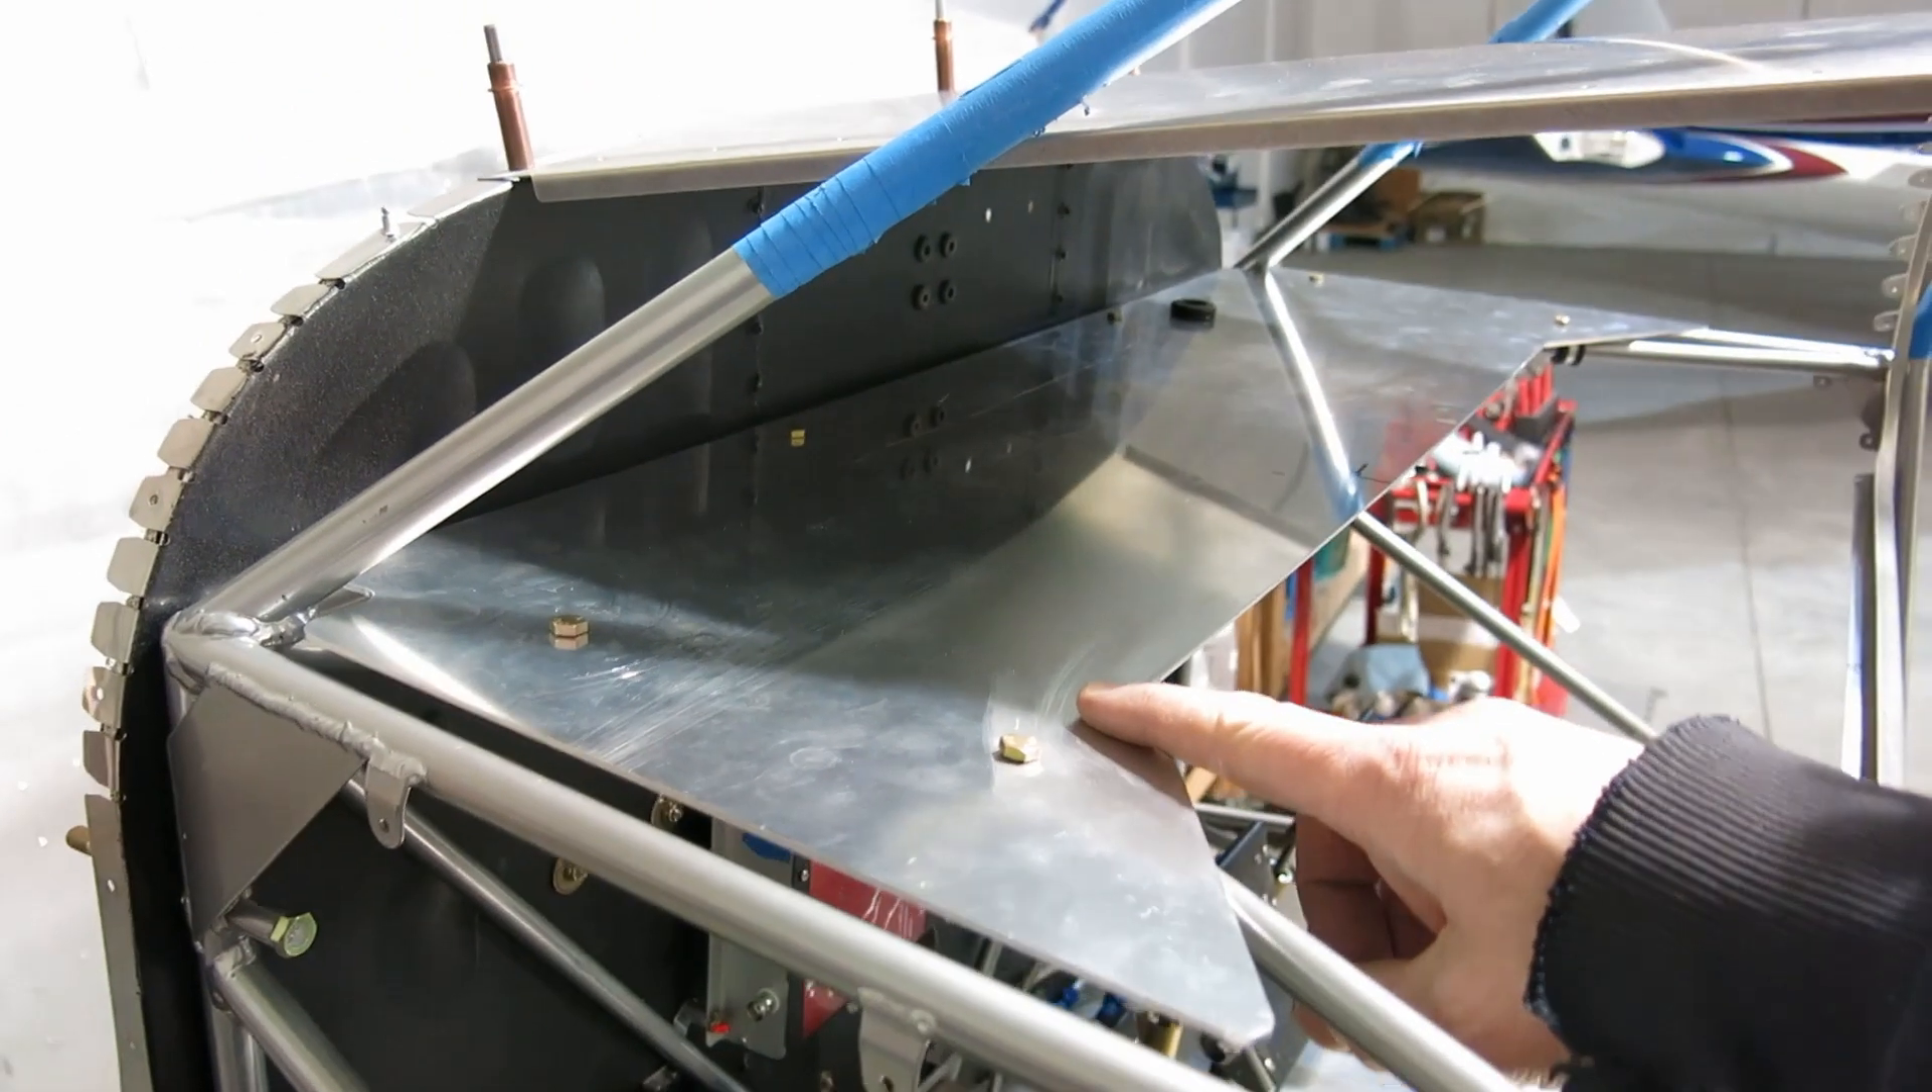I did have to, we've got our, you can see we've got our shelf fit up. It's not screwed down or anything like that, but we've got everything in place.